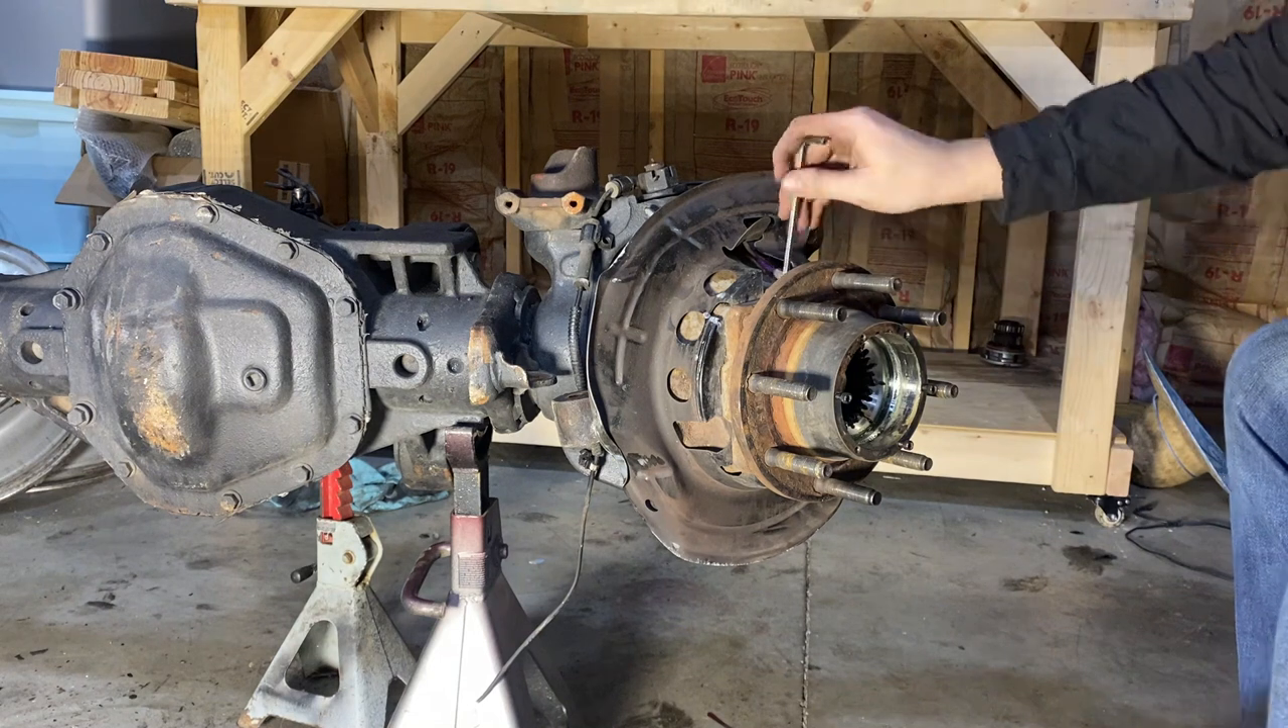You have your calipers and your disc brakes off these are already off the truck.